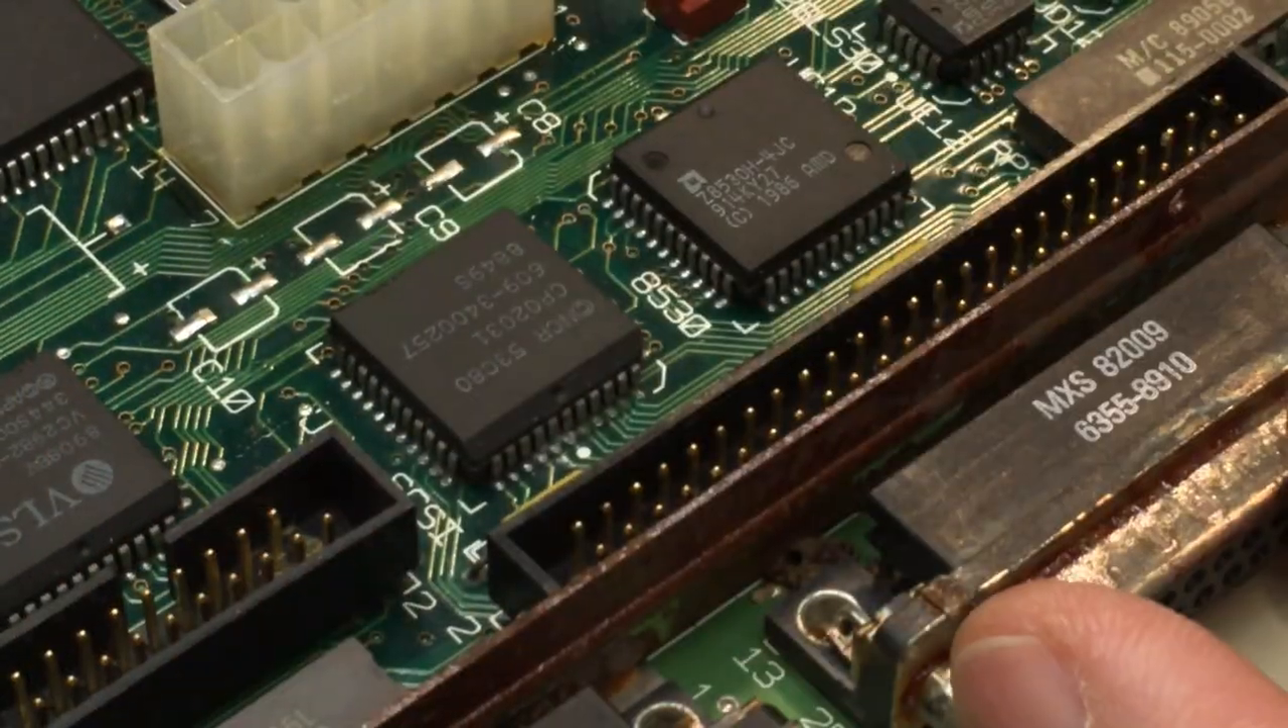We got more missing caps up here by the power connector.